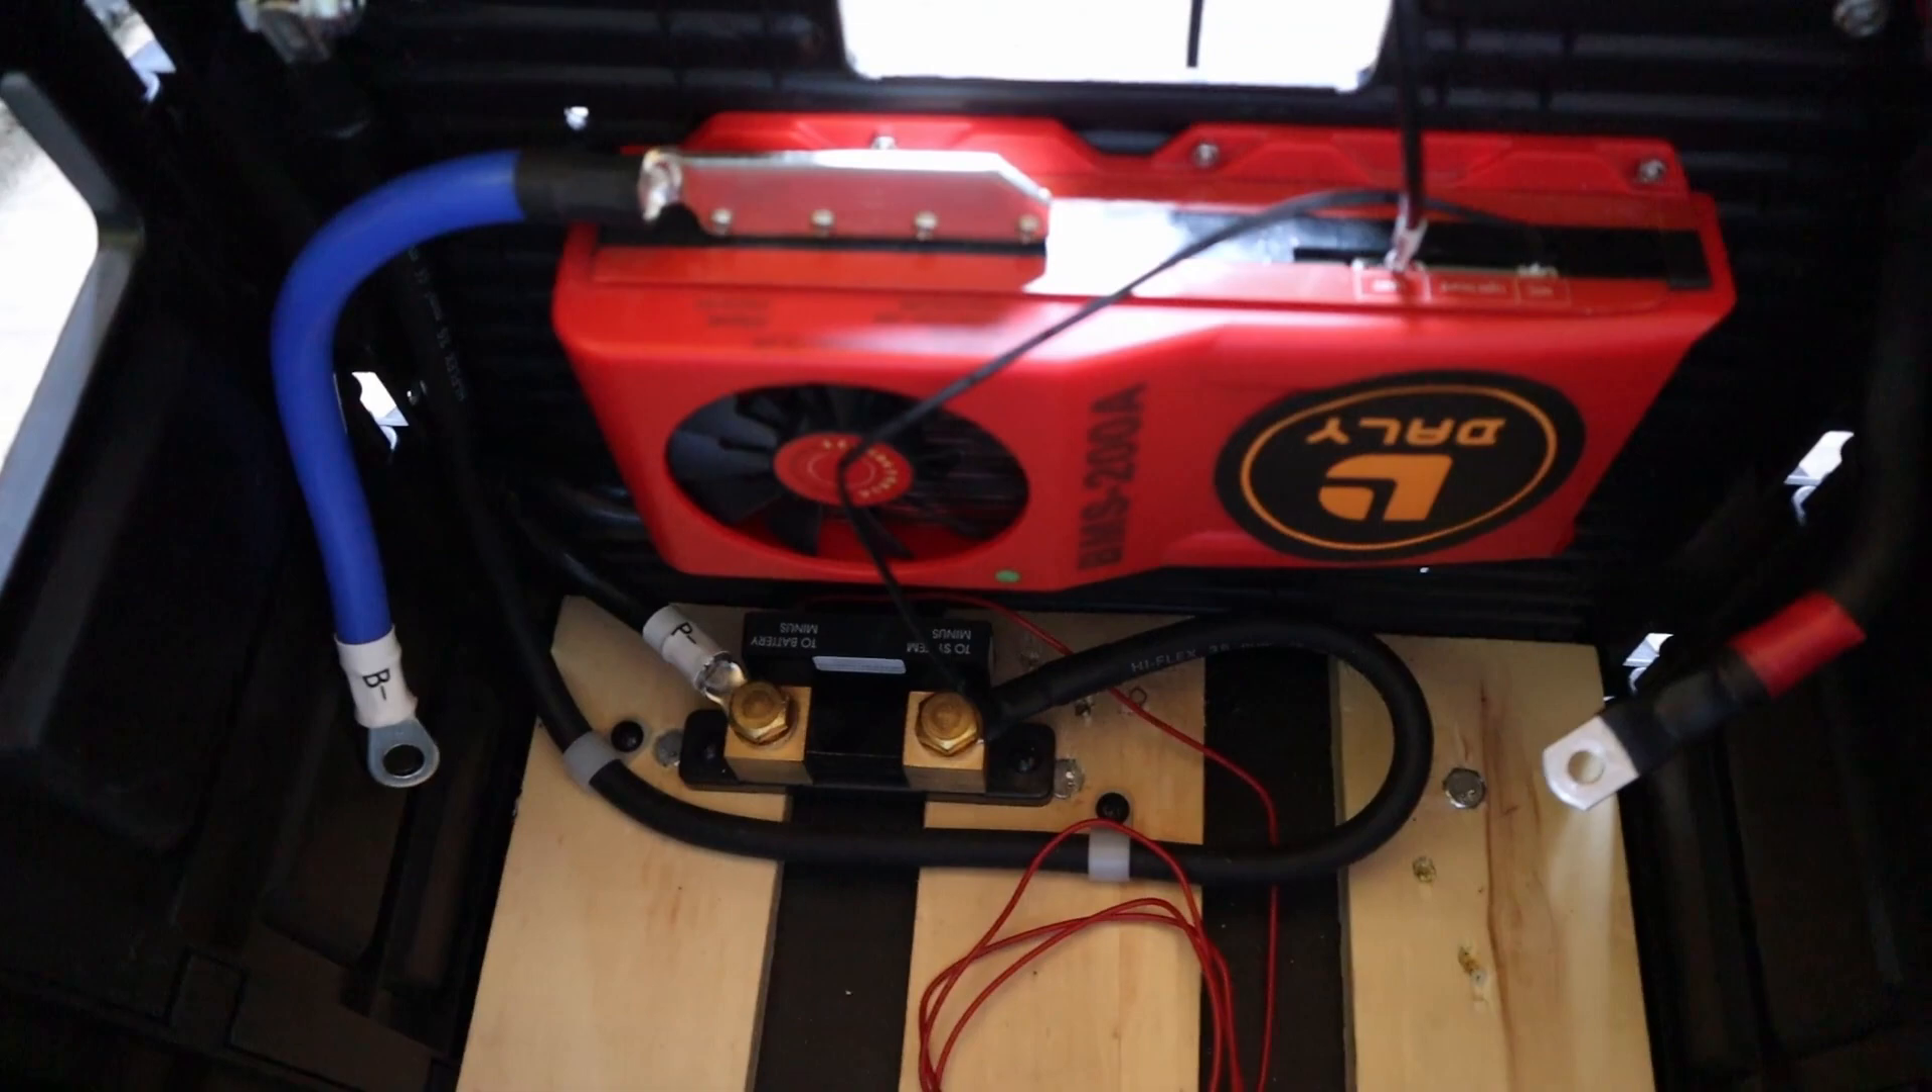Right, so I've removed all the batteries from the box as you can see, so it's easier to look around inside.